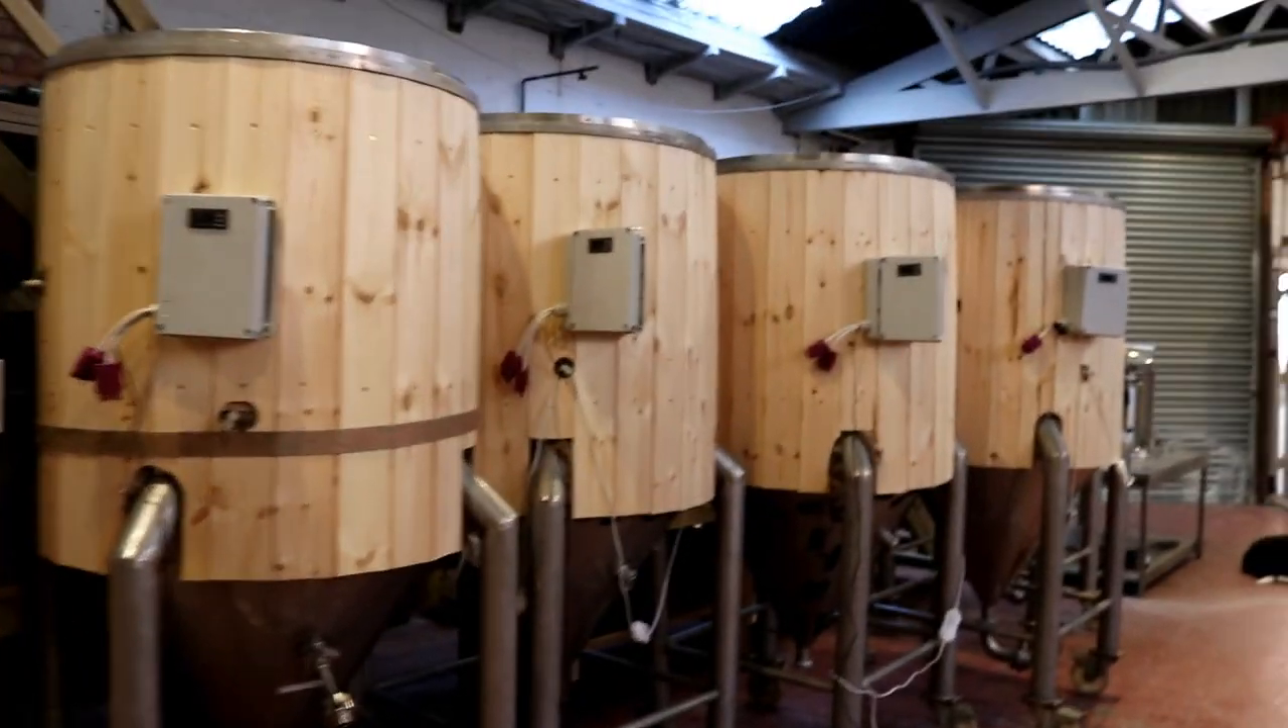All the tanks are finished. As you can see, I've just screwed the control boxes on.